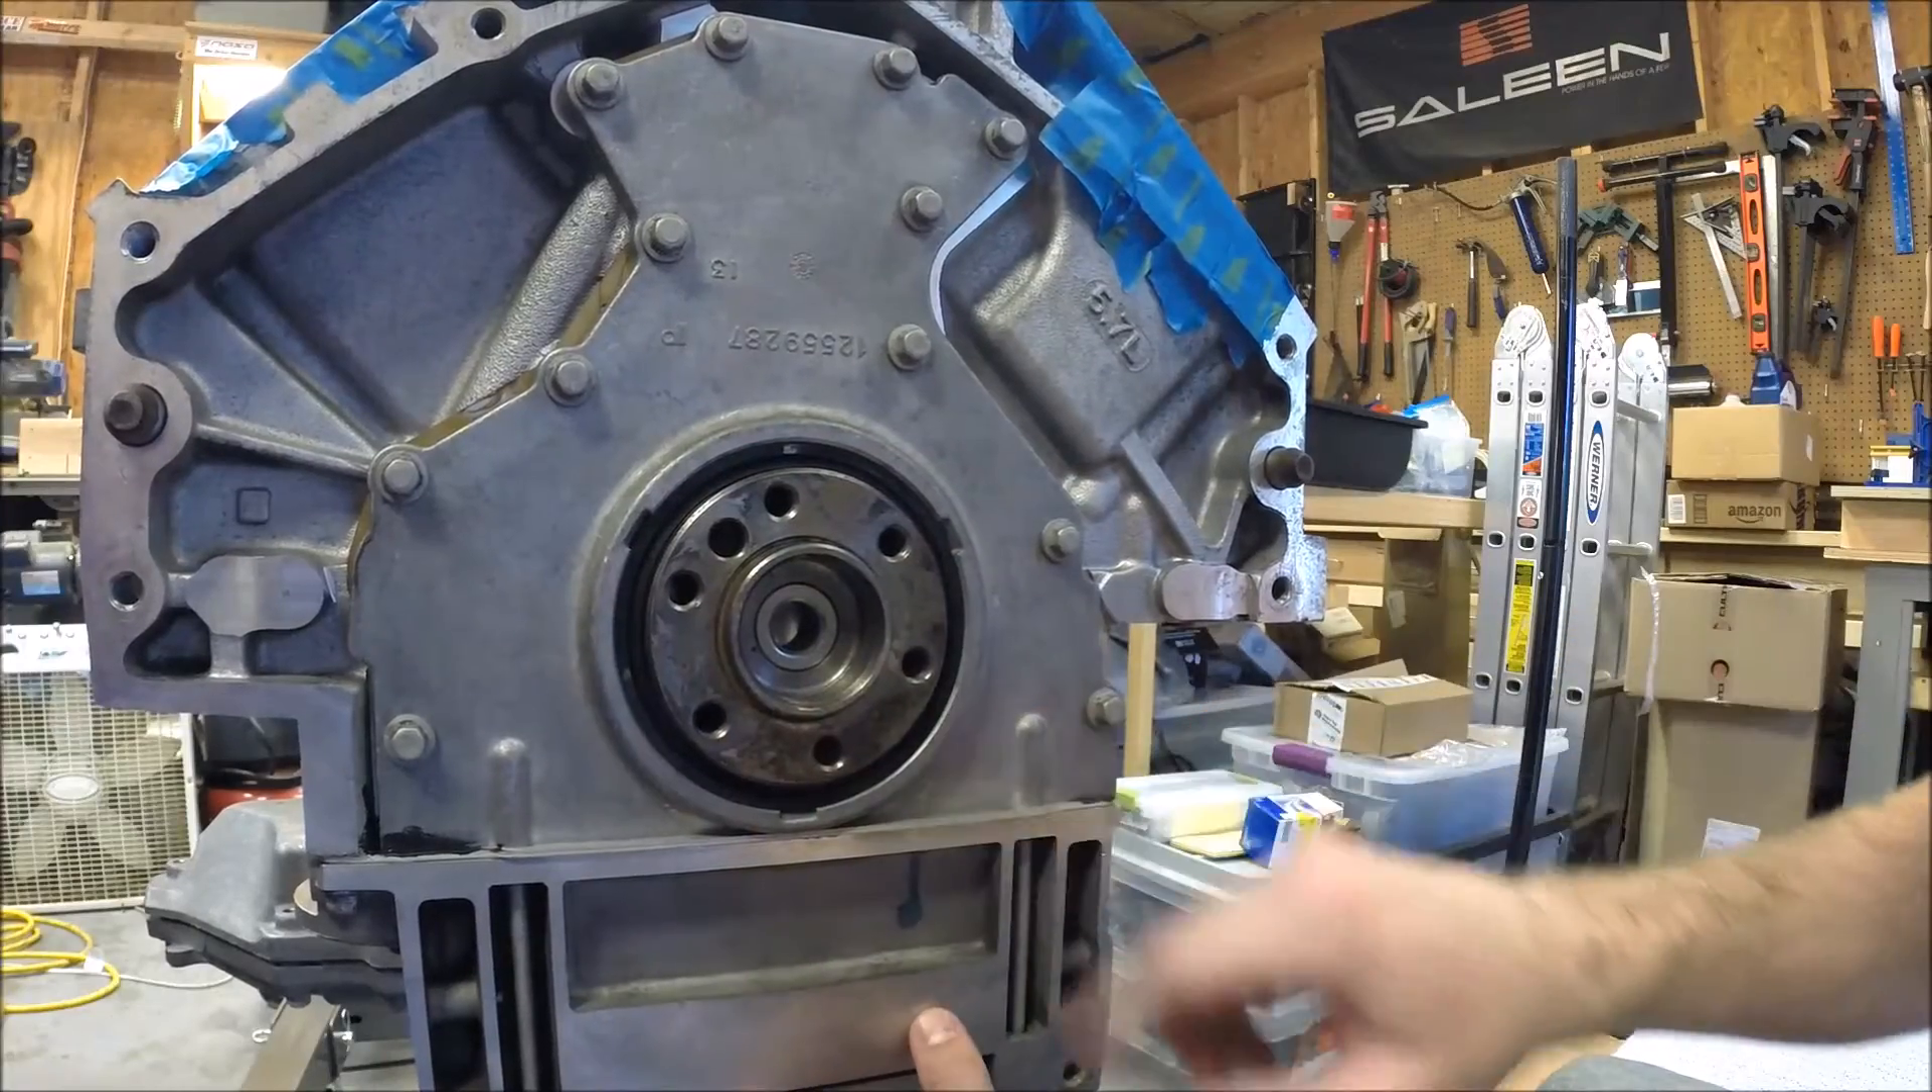We've got our rear cover on, and we've got our rear main seal installed.